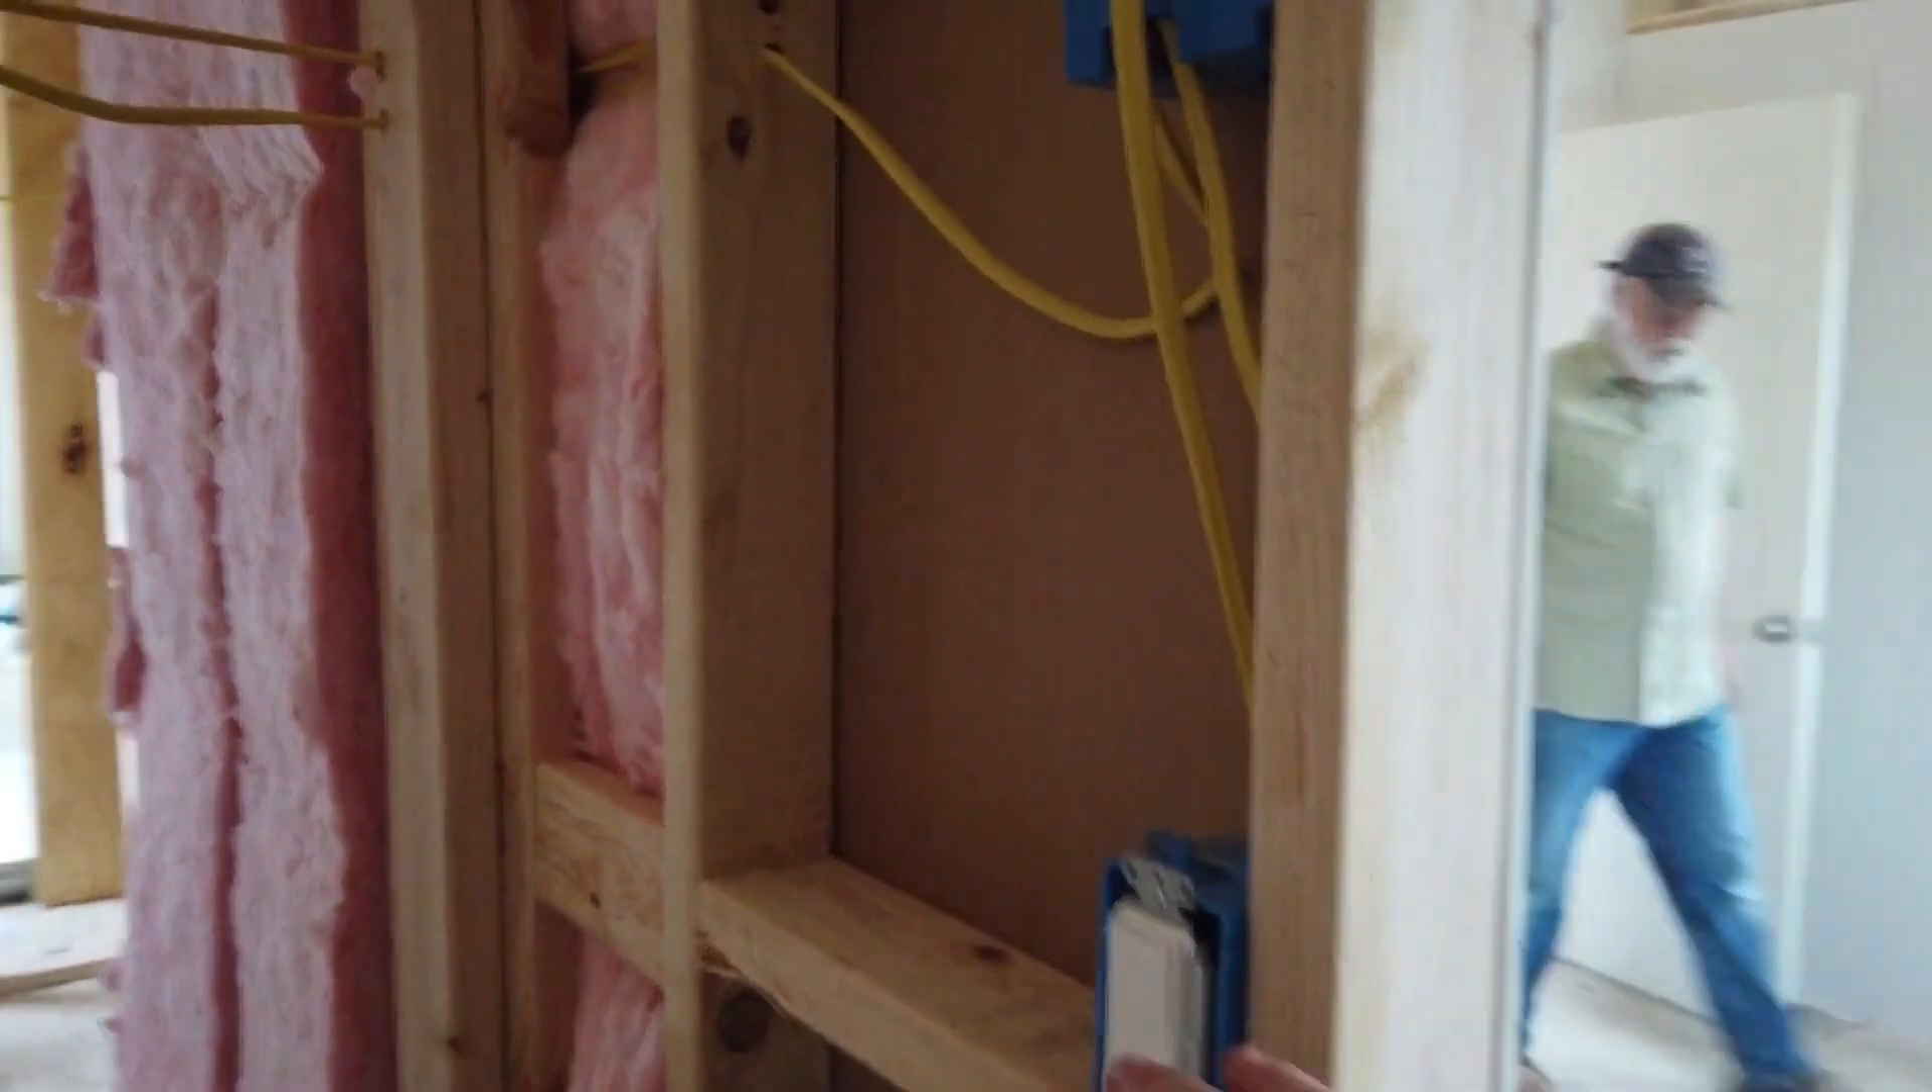We have a little bit more electric to do, so we haven't put the insulation in here yet.